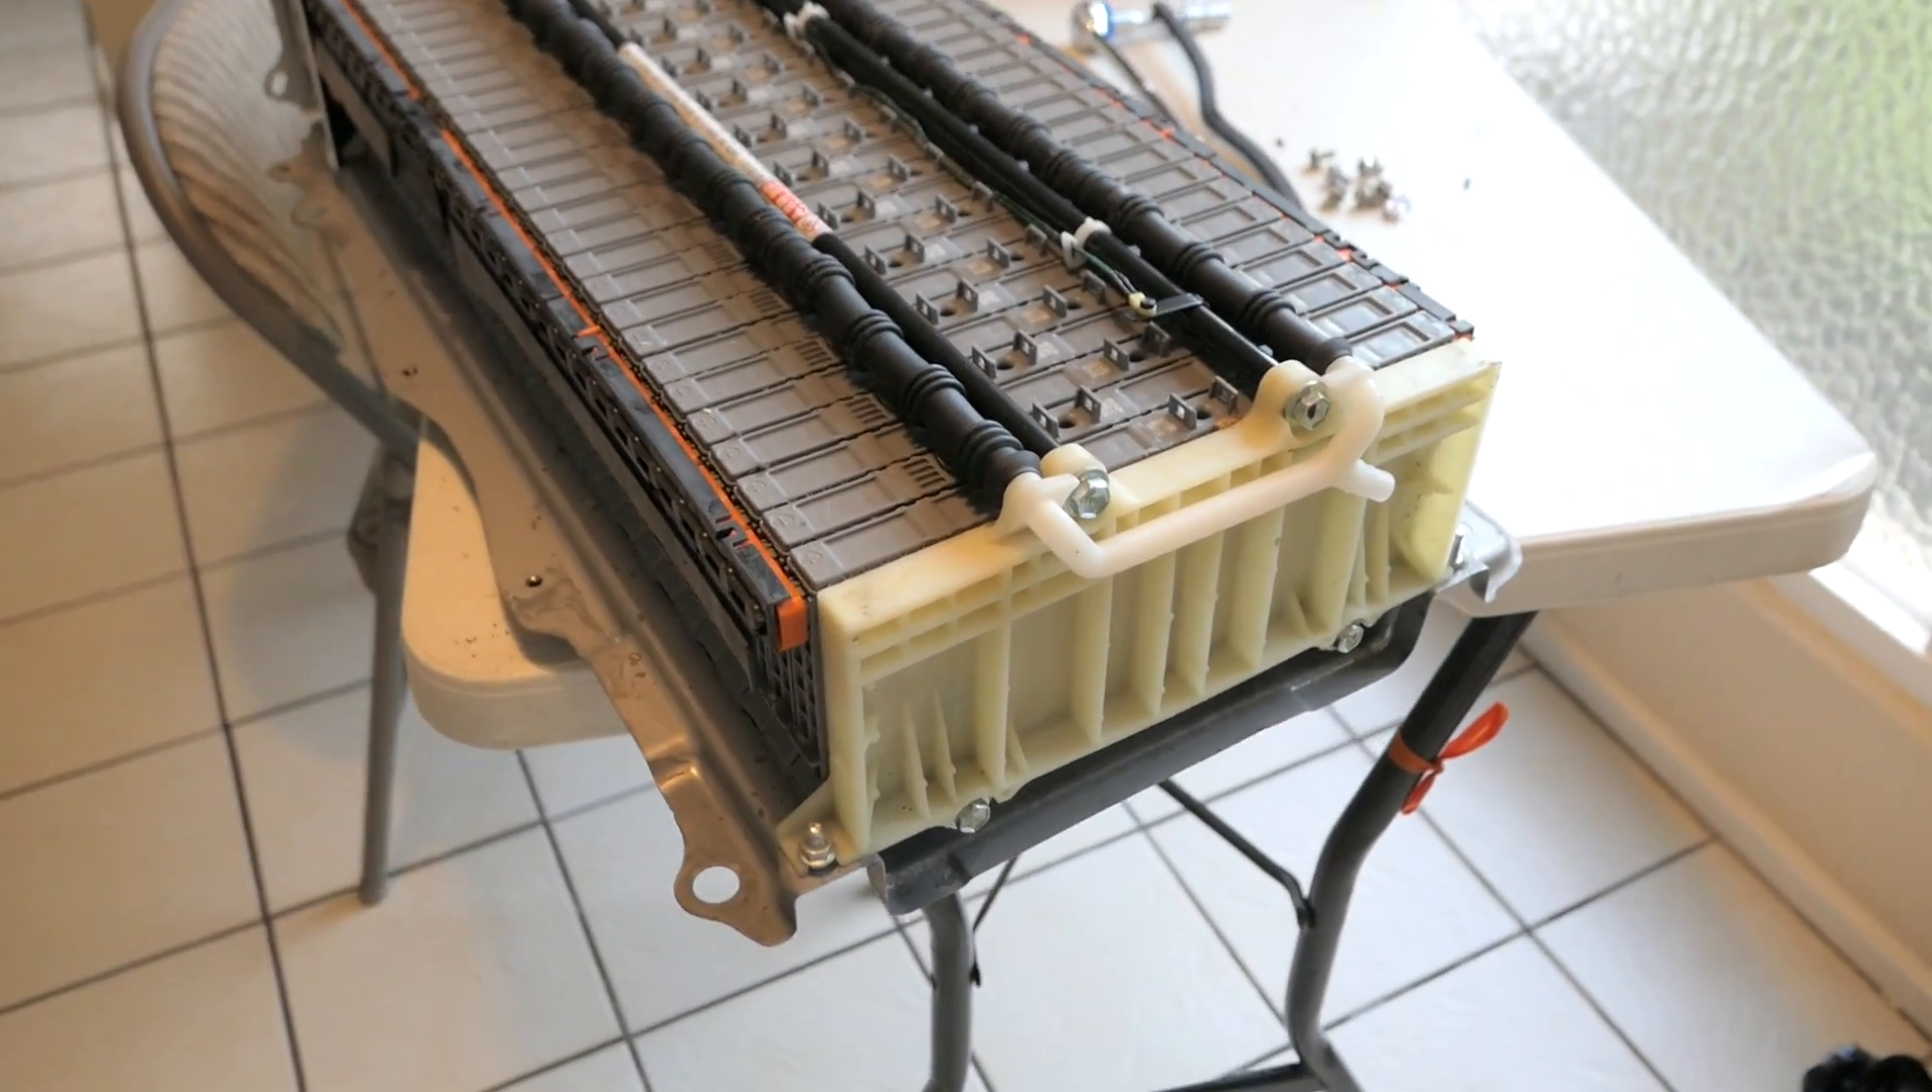All right and now we have the exposed battery pack.